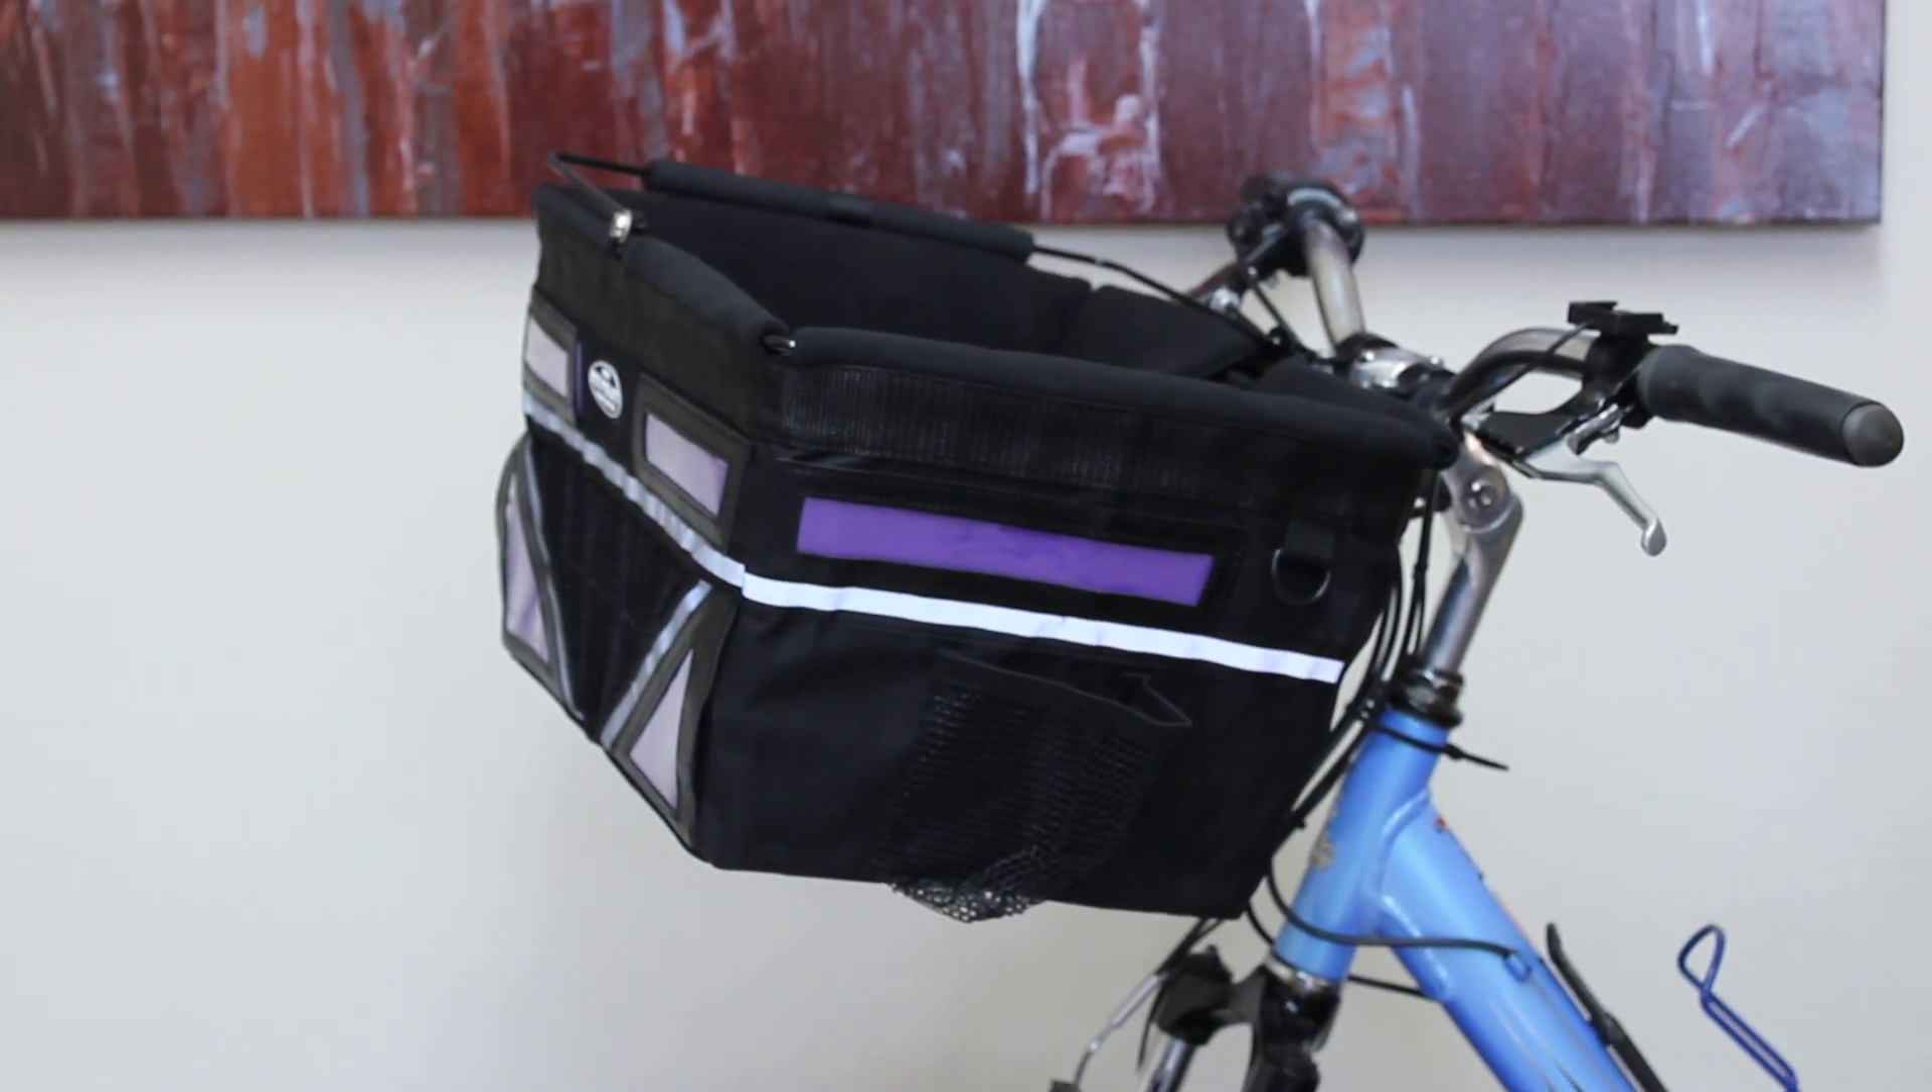Now the basket is properly attached to the bike and you're ready to put your dog inside.